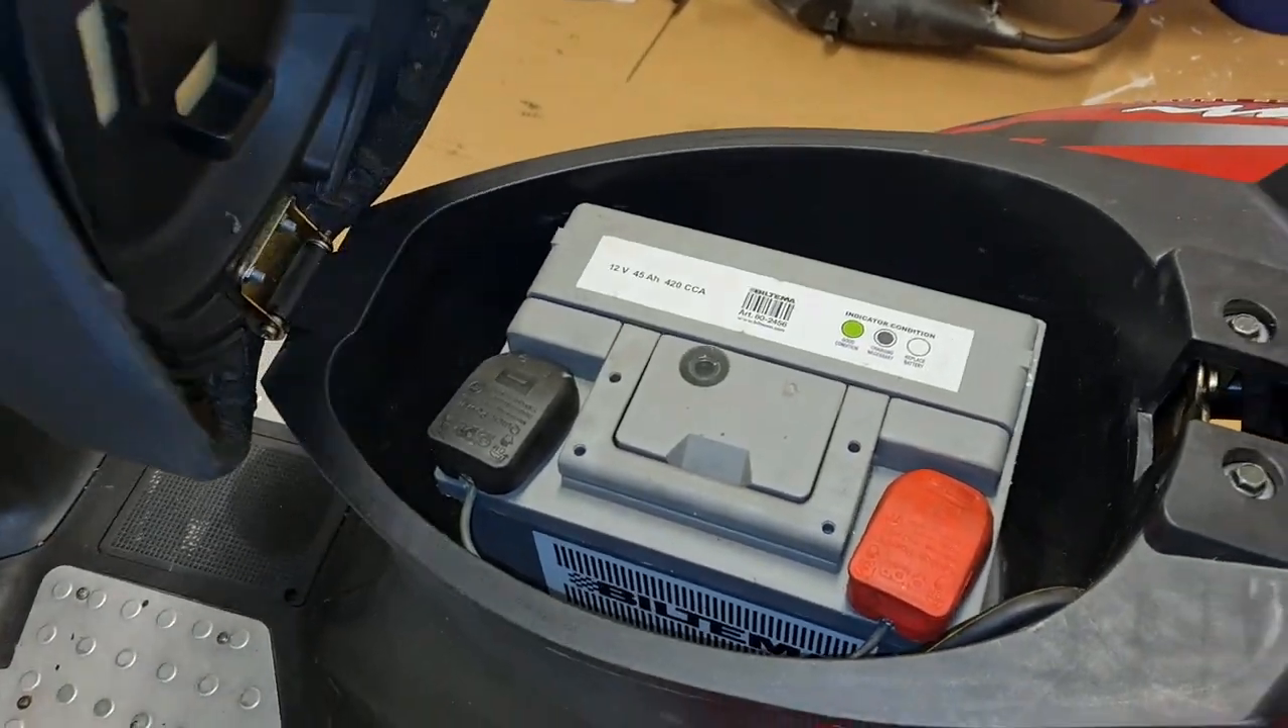So the battery is in place so let's give it a try.